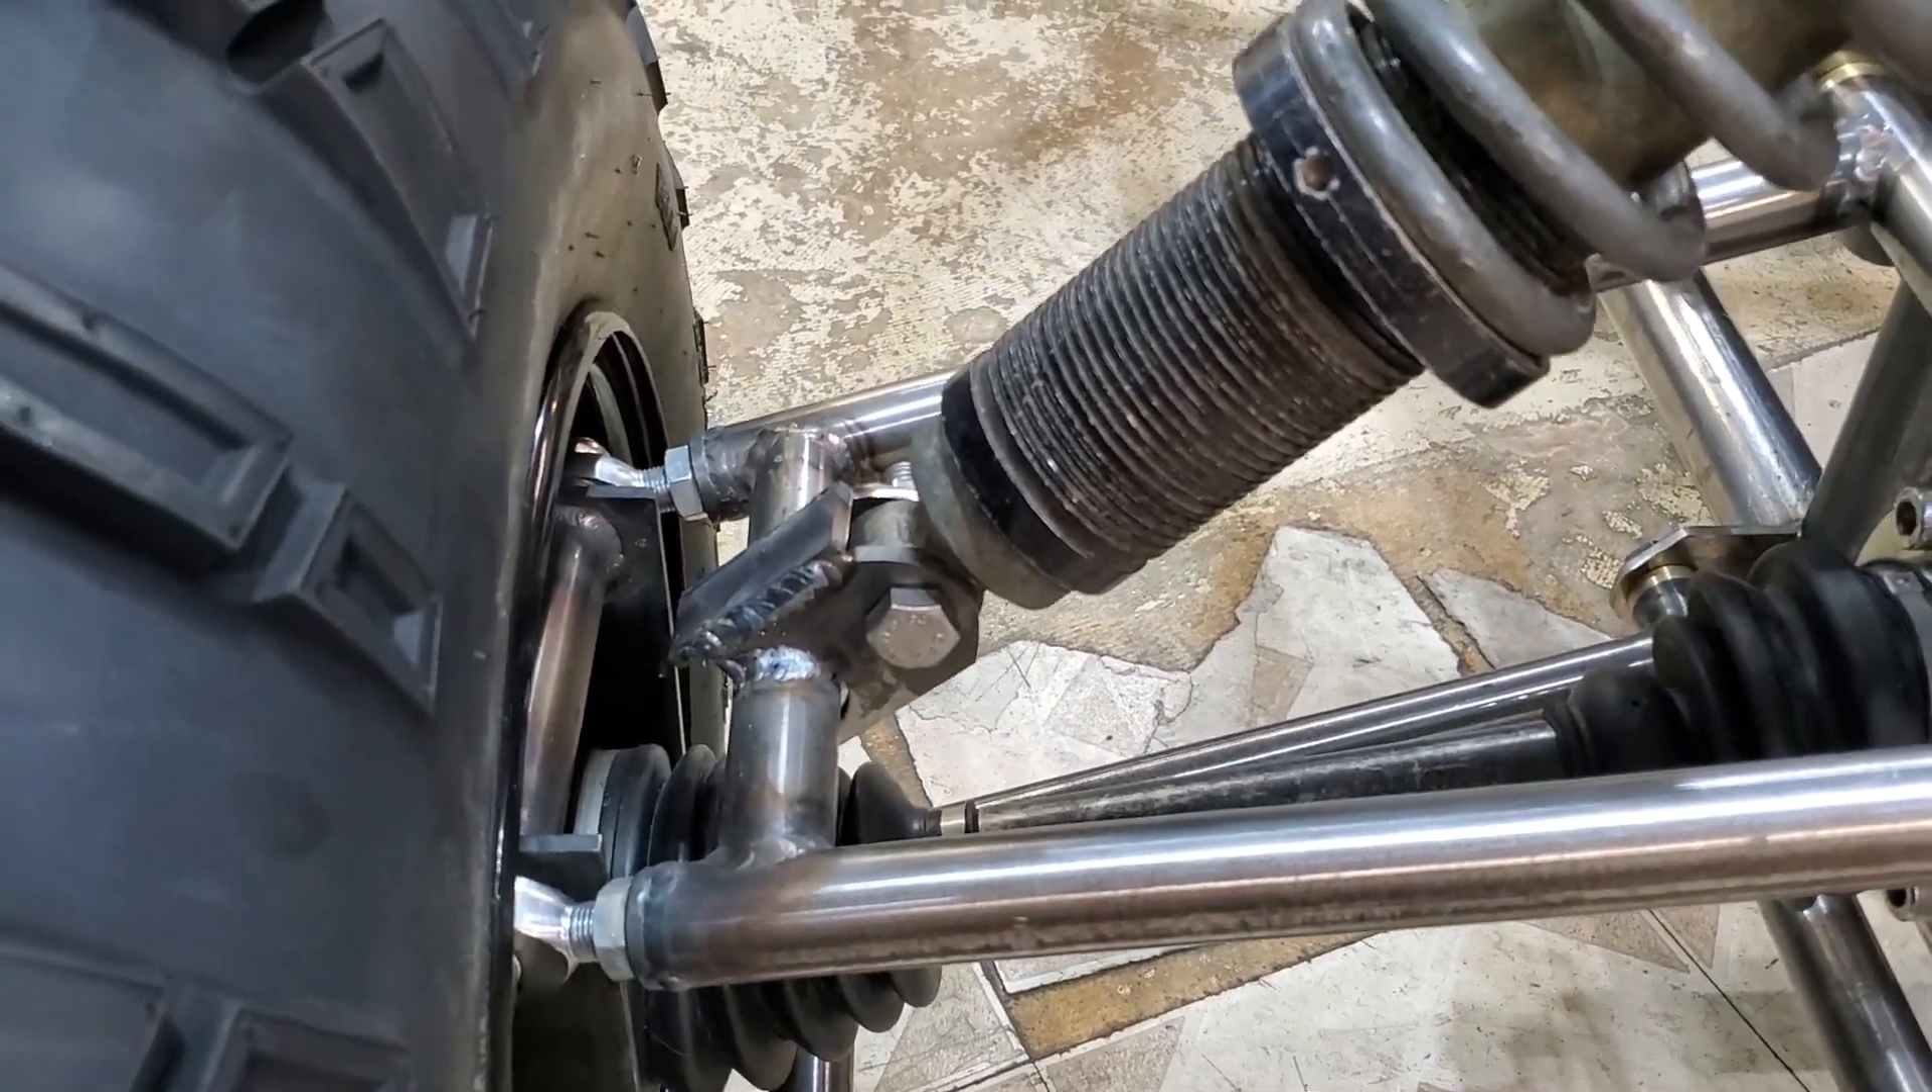So, we got some shock mounts on the bottom. Just connecting right to the A-arm.